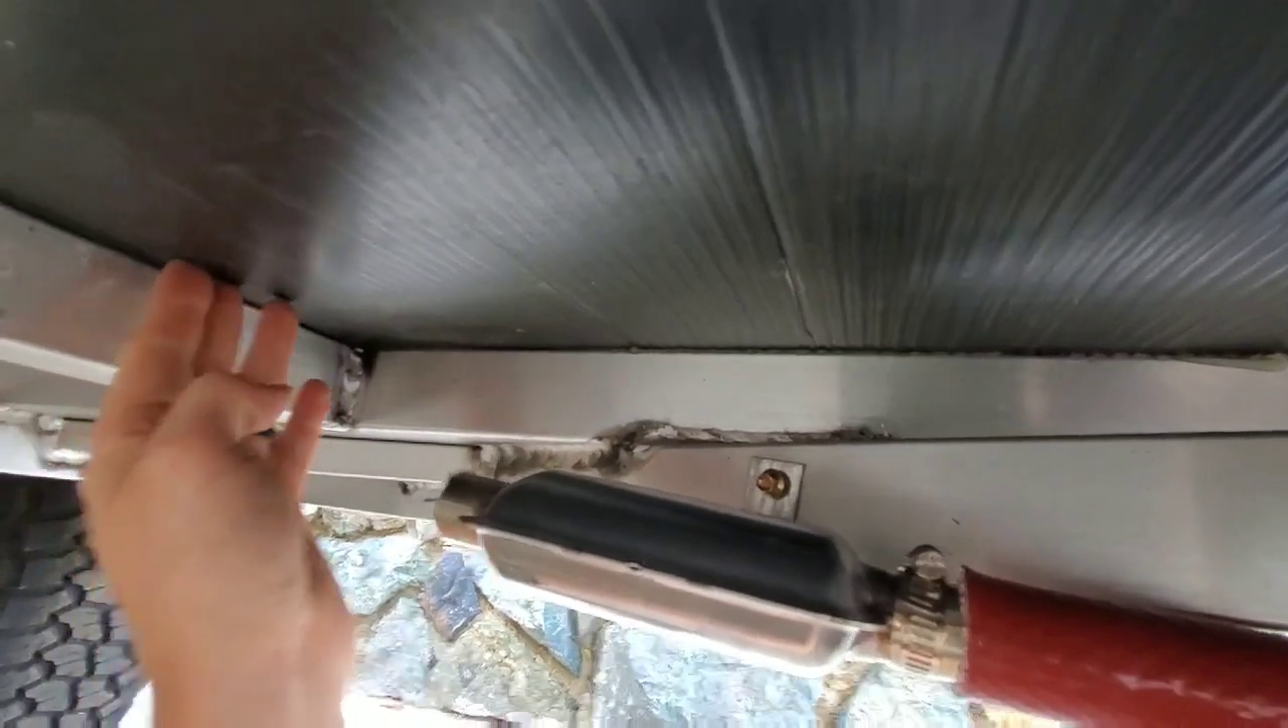Um we've got the exhaust mounted so that's mounted like that.